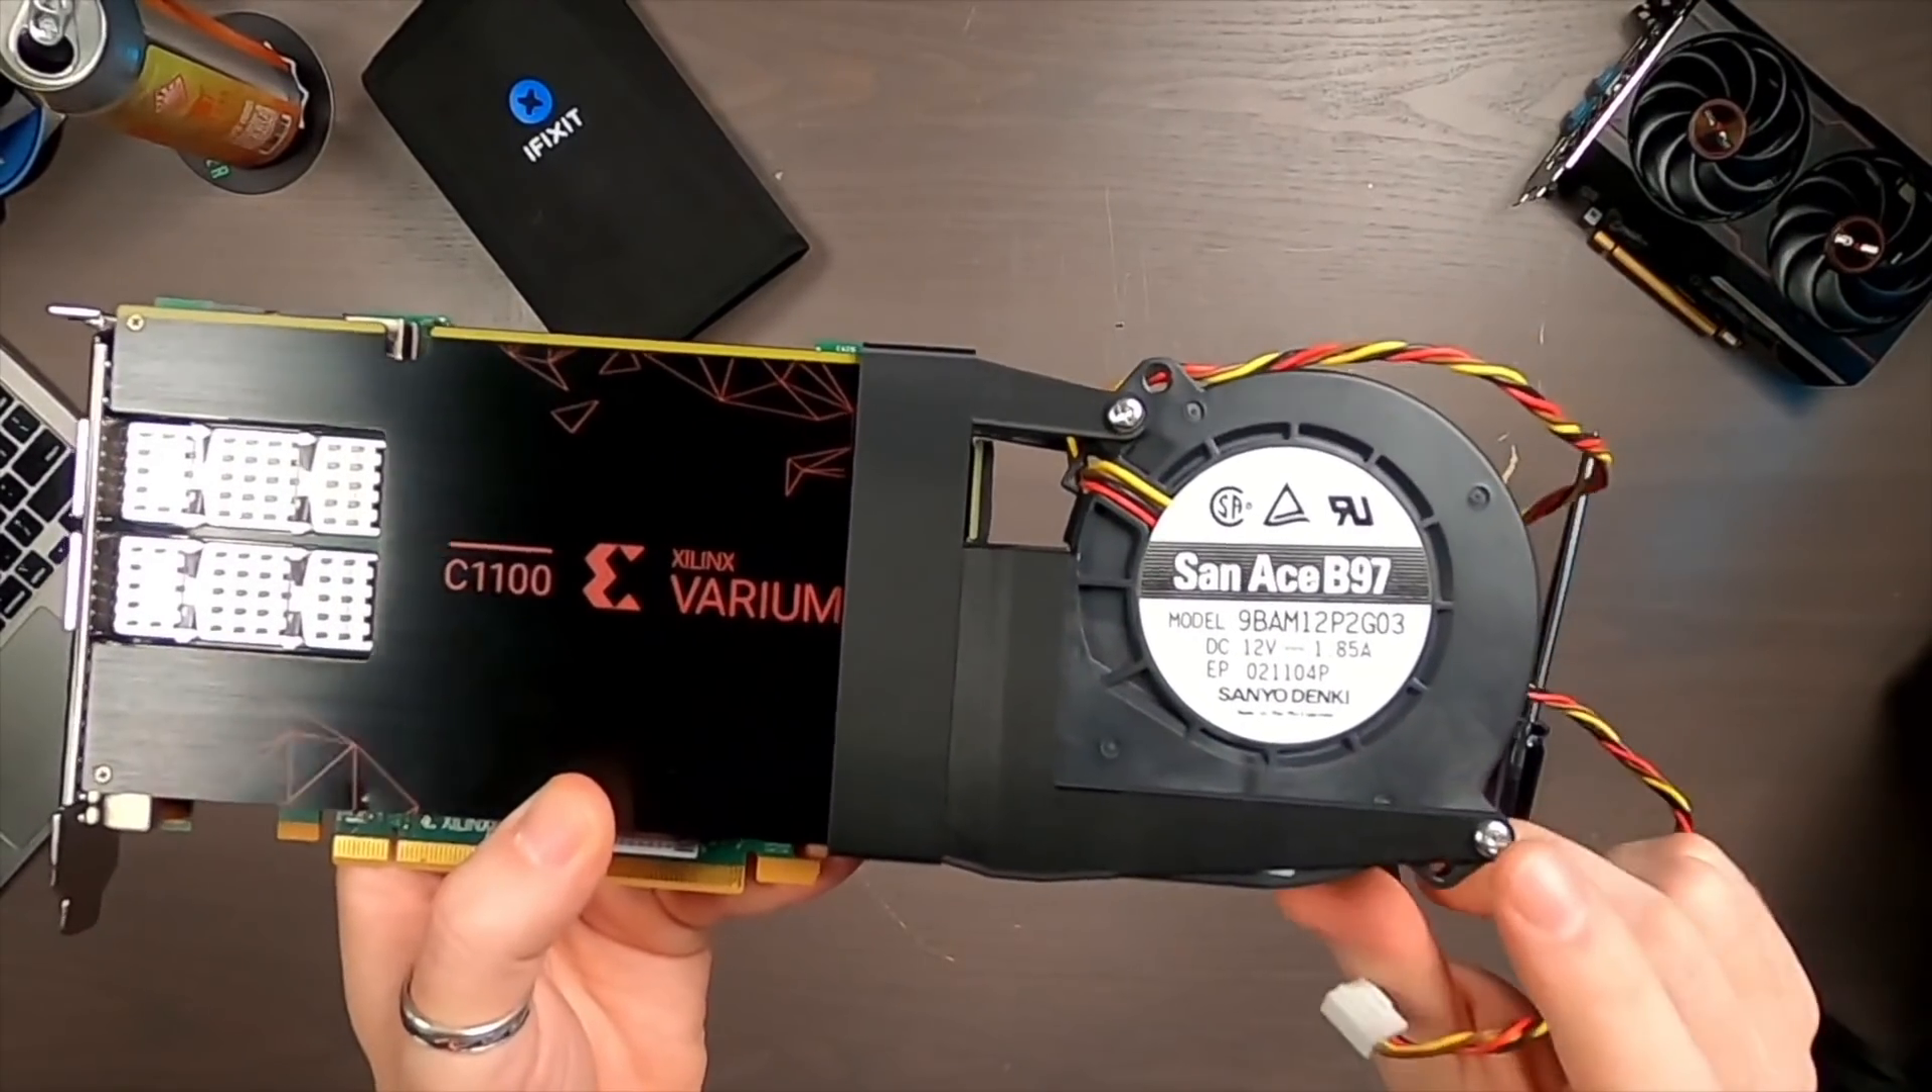What you can see here is the fan still needs to be powered right there's the power cable for the fan.